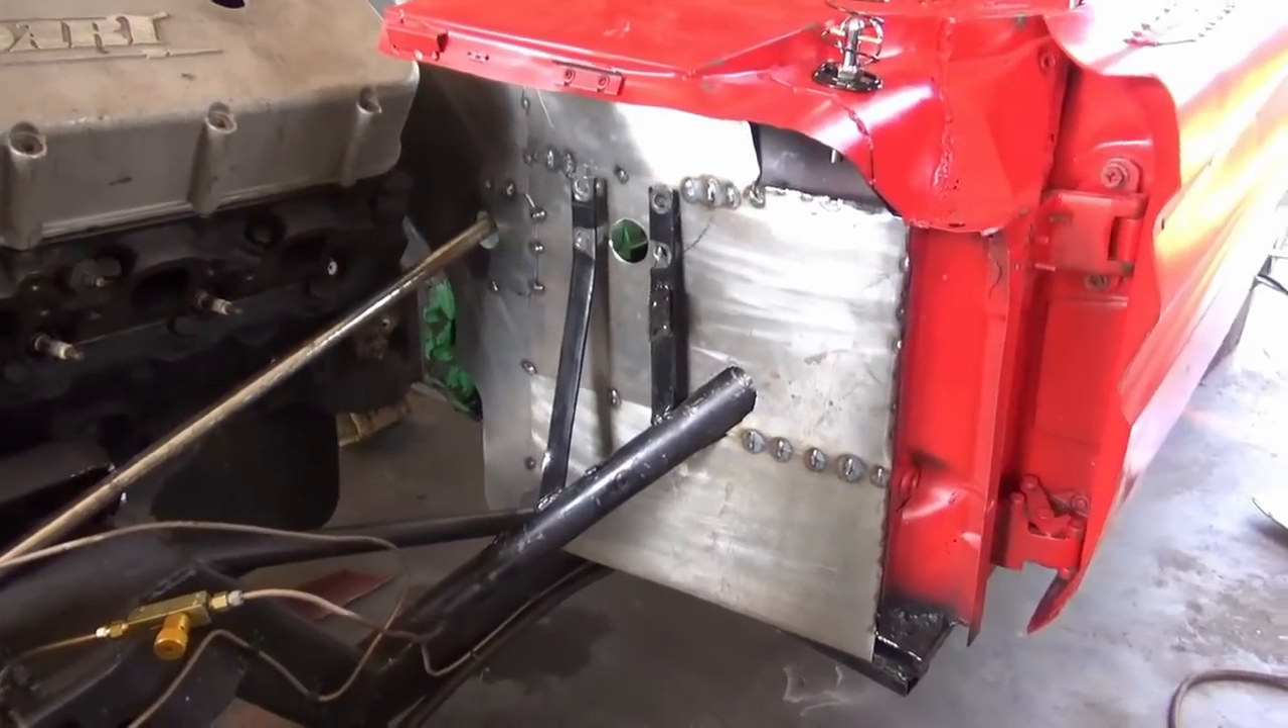But I've got half the firewall in. Now I need to get the other half.